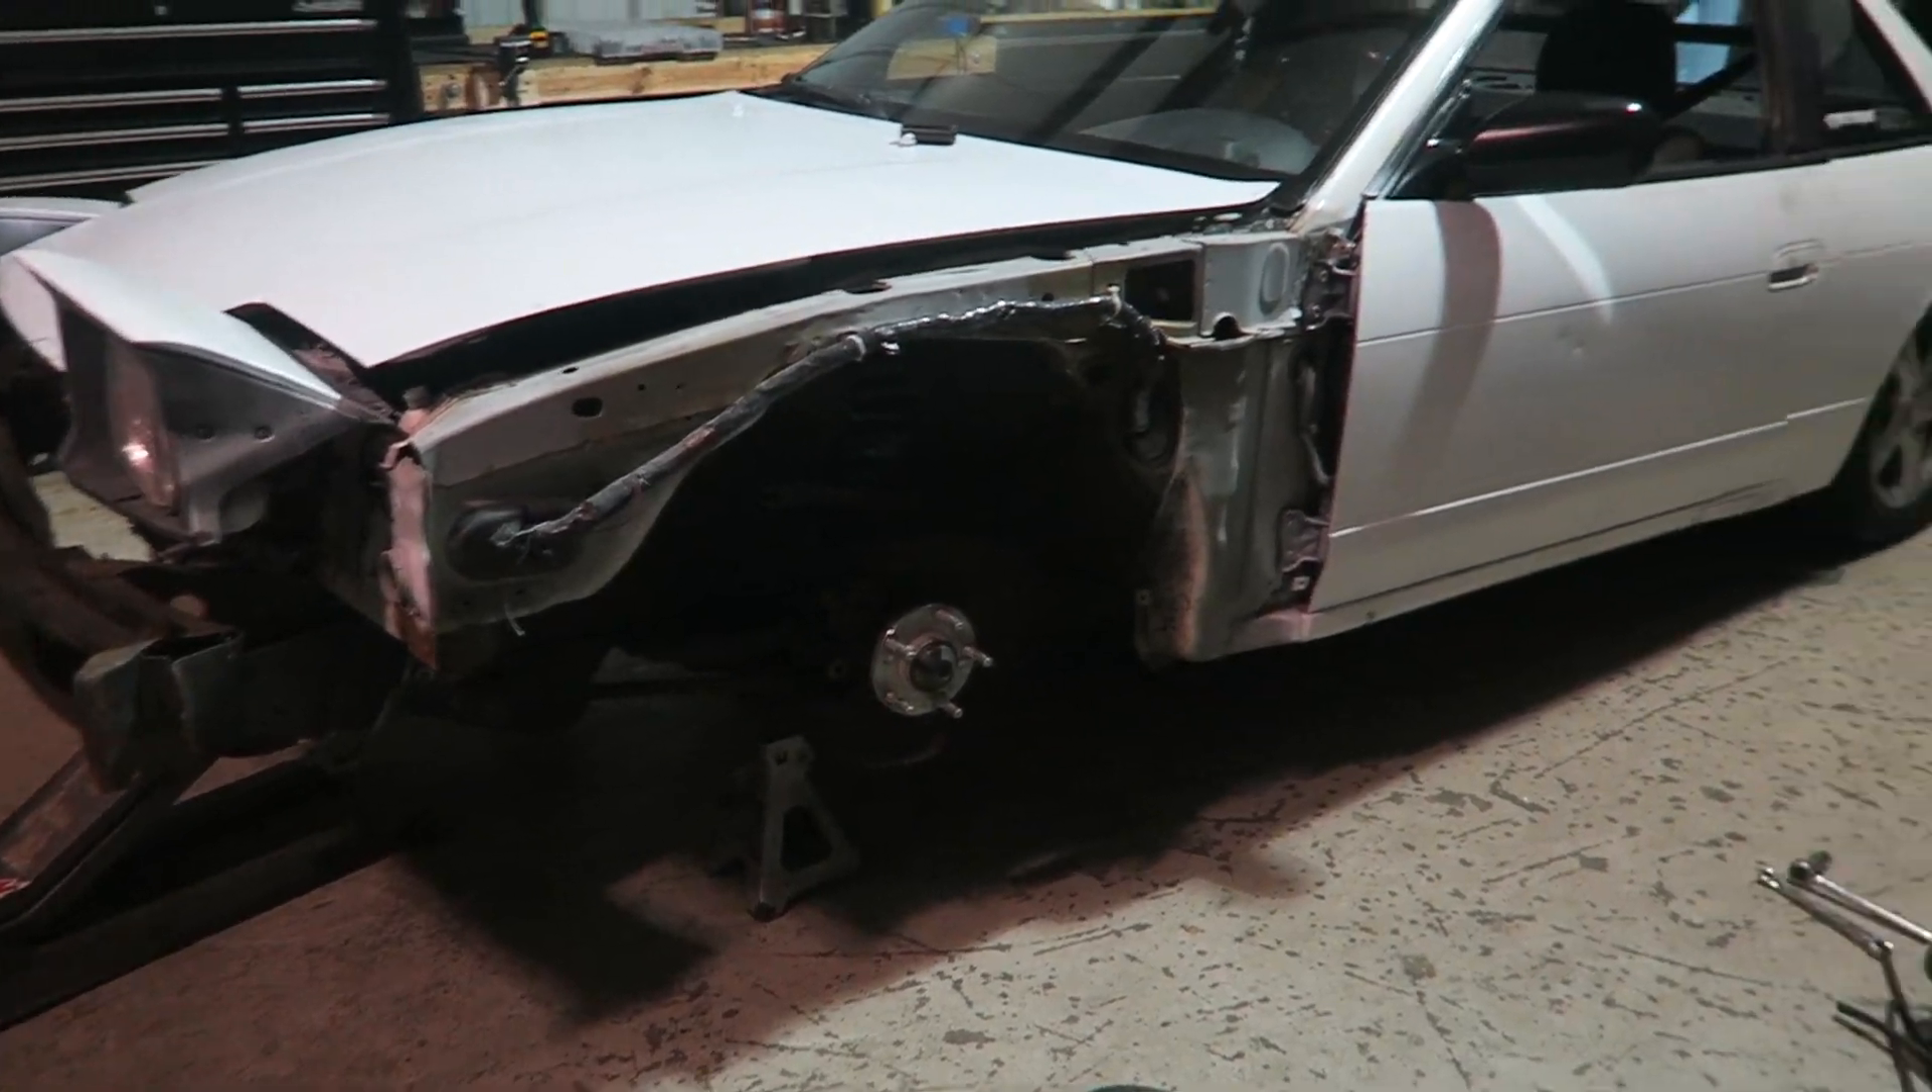So I have to put the brakes back on this thing since I borrowed it for my car at the last drift event.